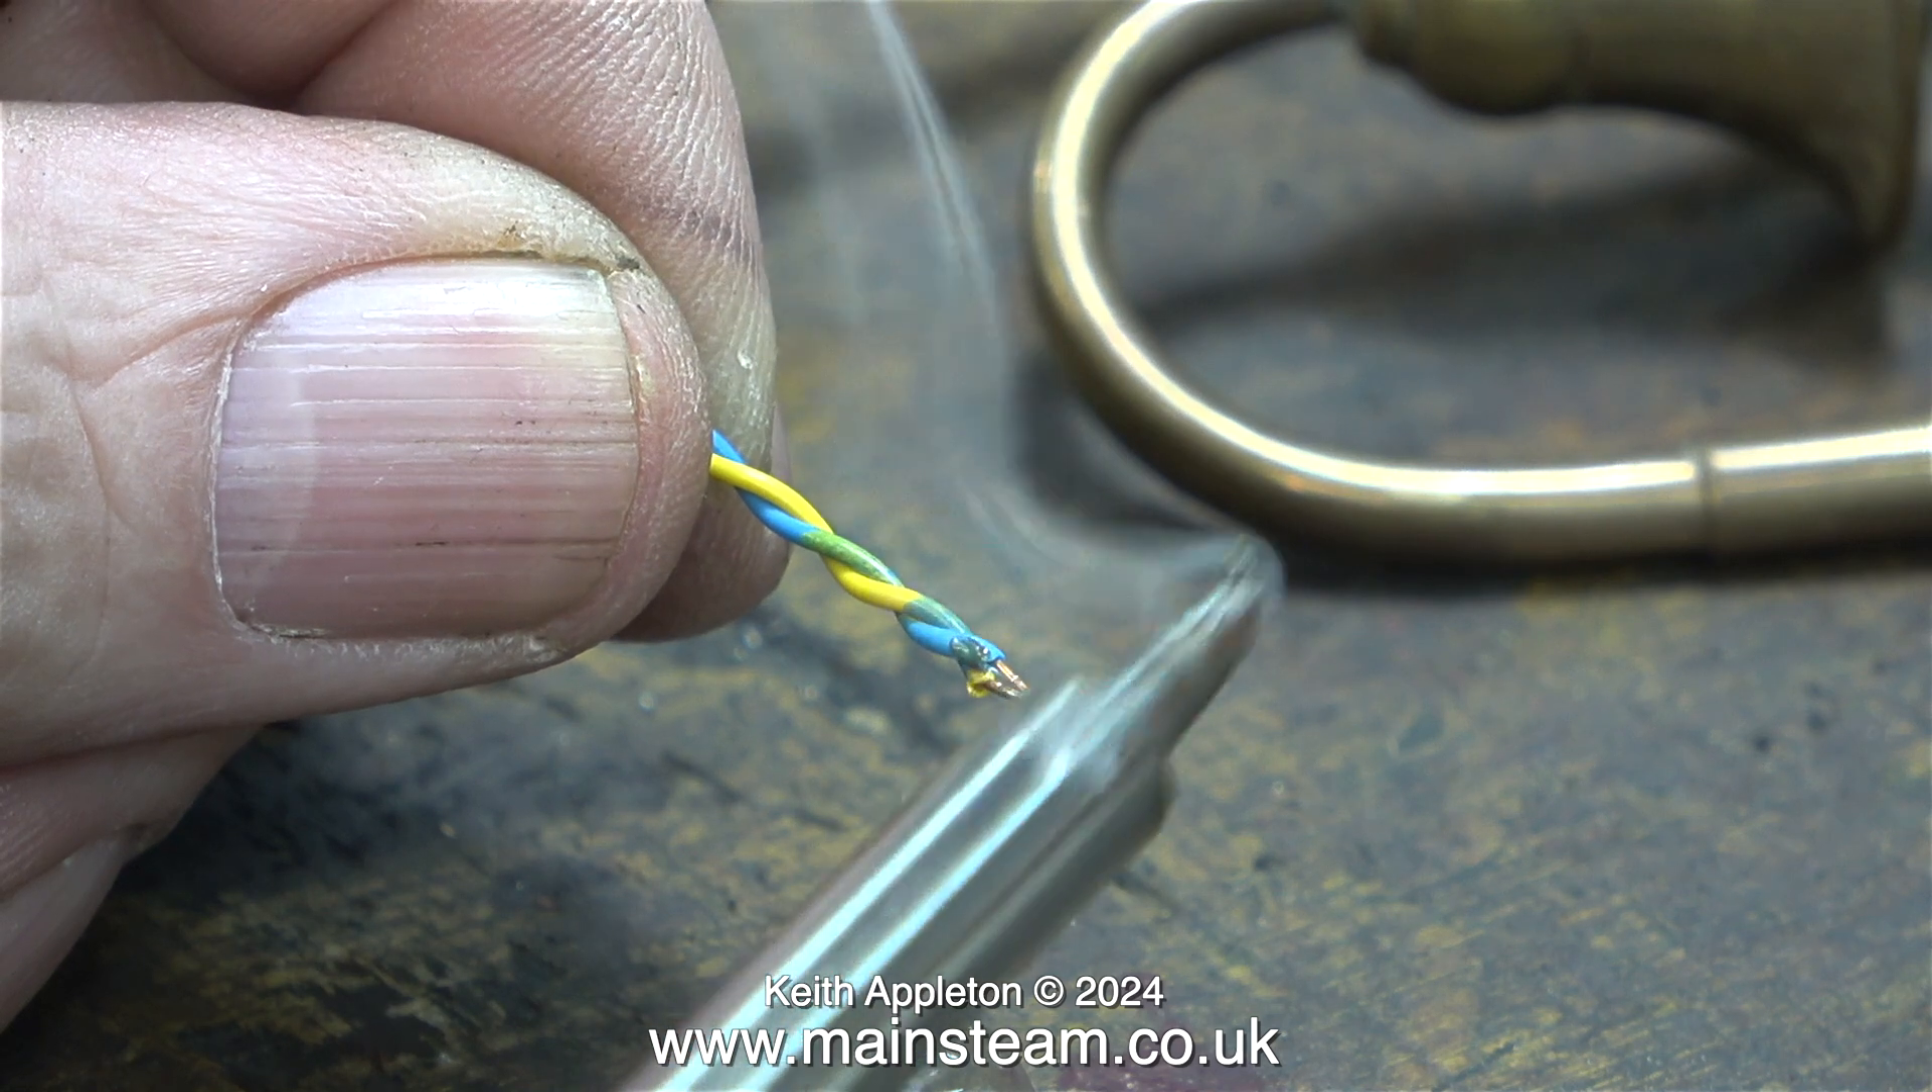I cut, stripped and twisted the two wires together because what I'm going to do is use the existing wiring to pull through the new wiring.